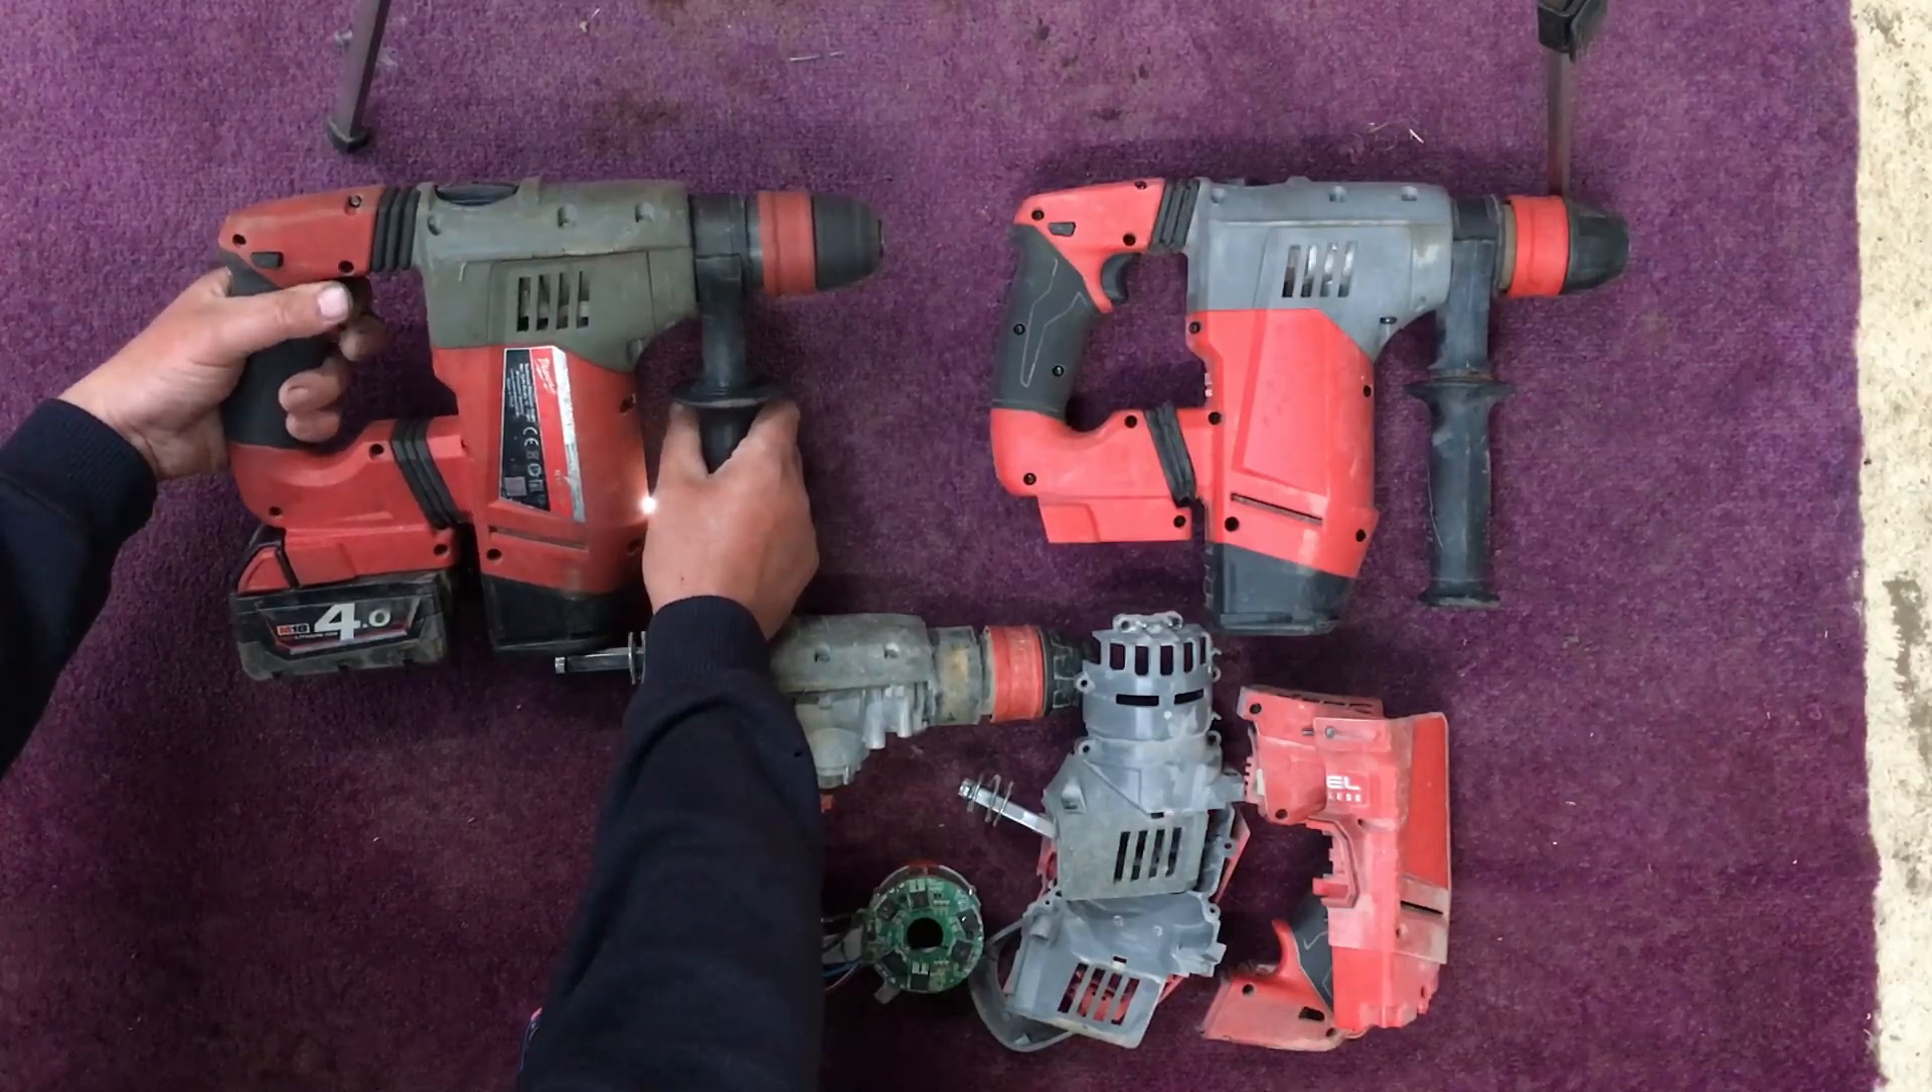Right, so, I've put drills one and two back together. Number three, I've just left in parts, because, well, it looks like we're not going to be able to repair that one, but let's try drill number one.